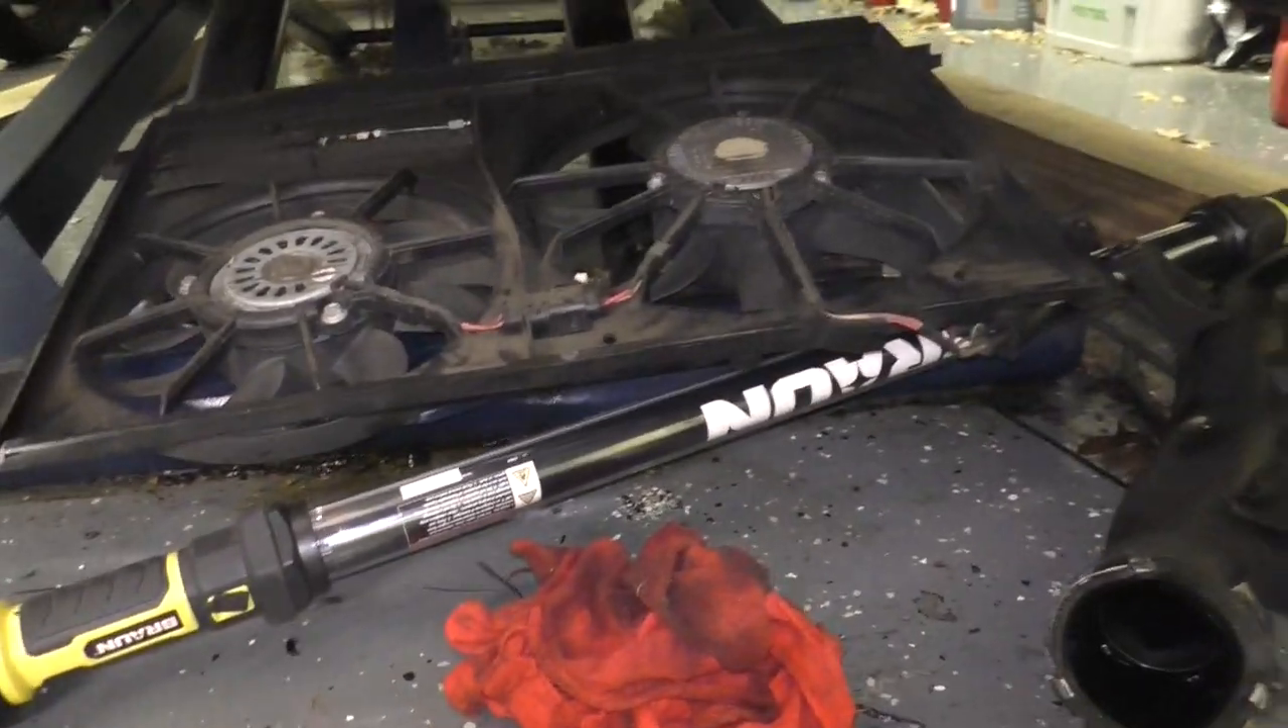I went ahead and pulled the cooling fans out.